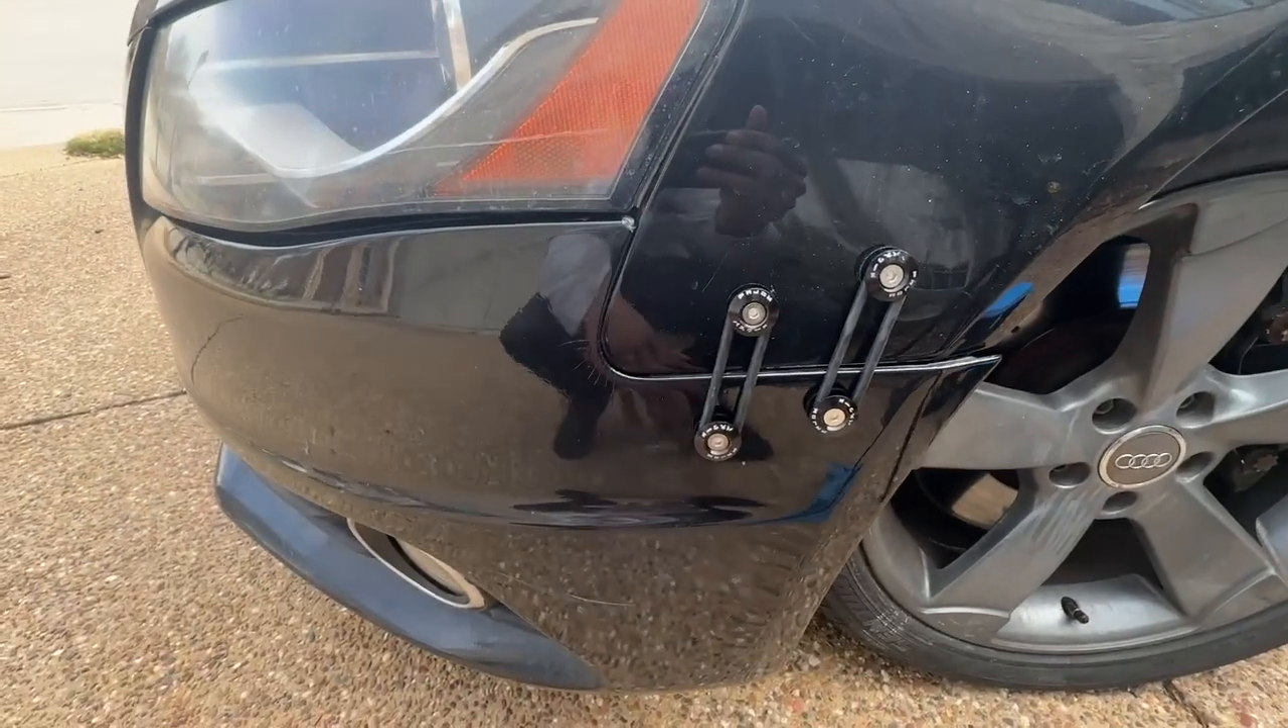You have a fully mounted bumper now sits pretty much flush for everything and you have two supports.